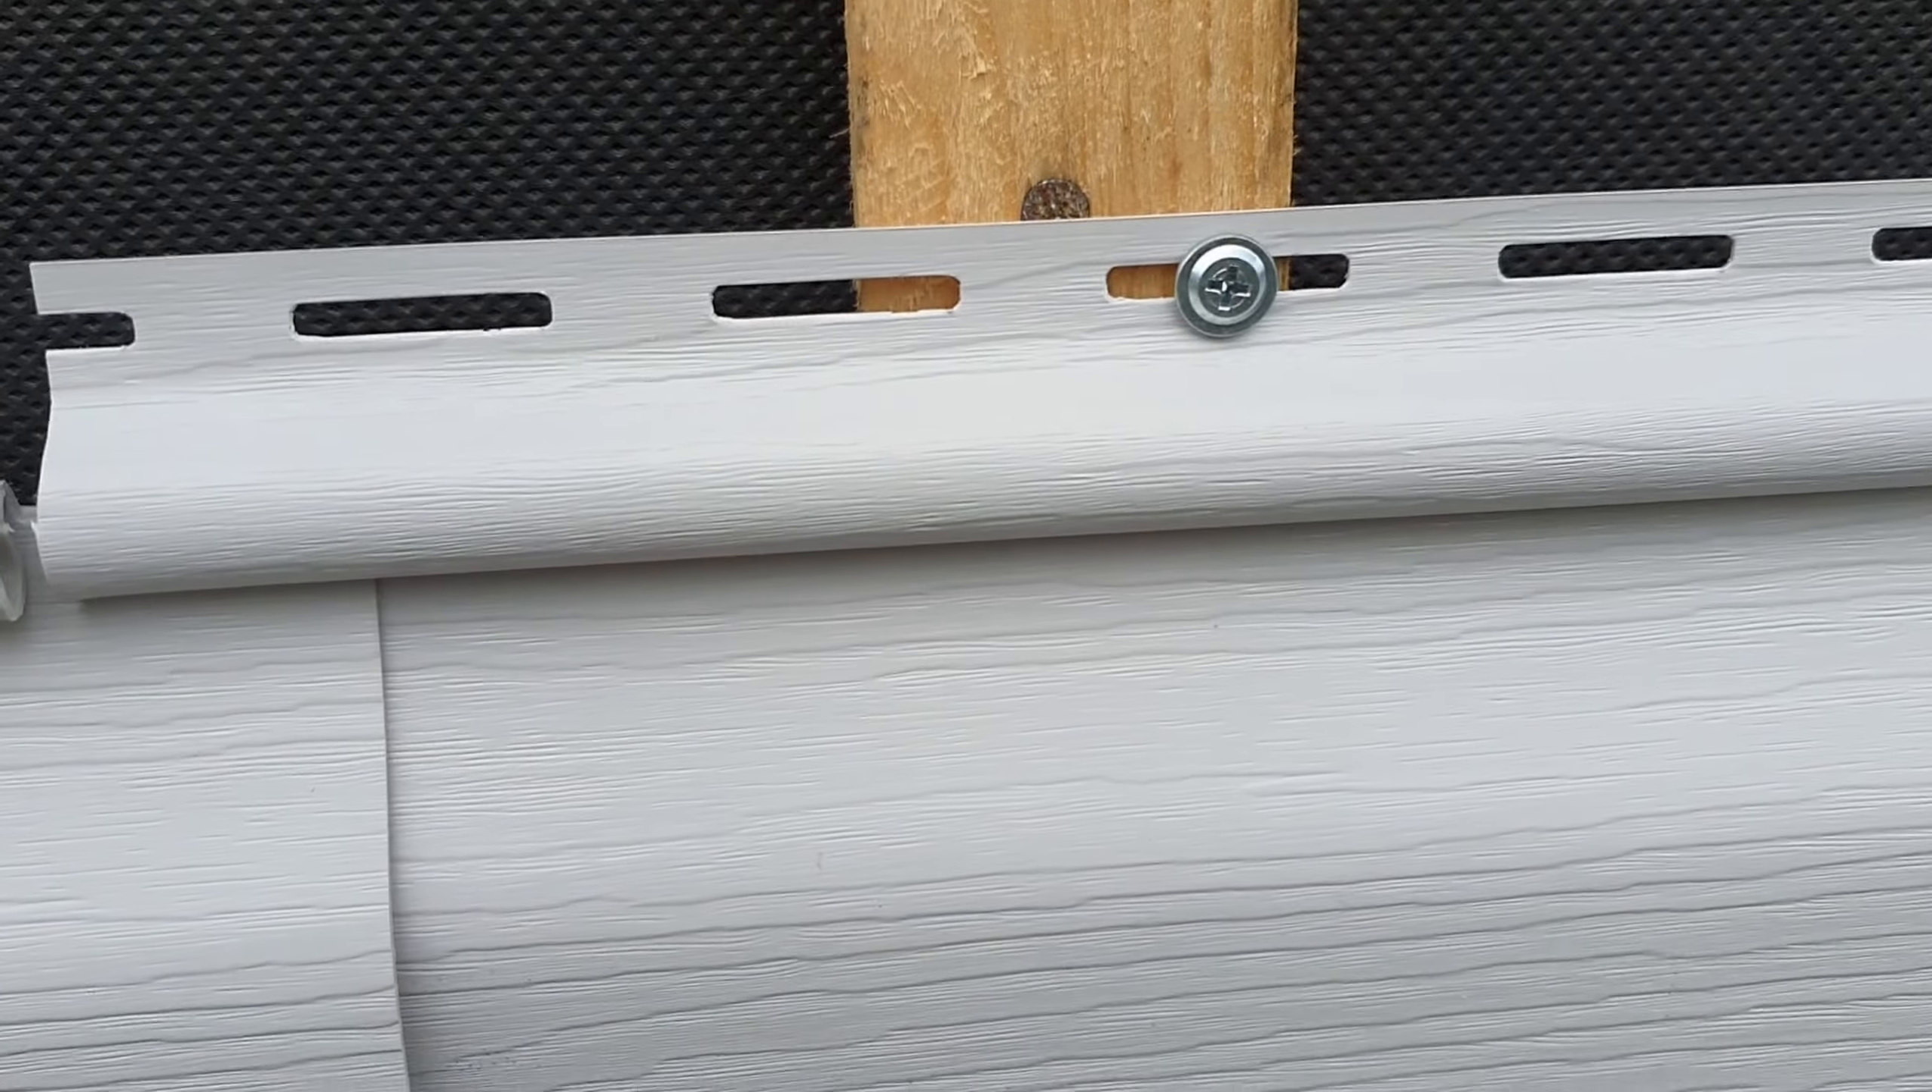Просто приставил шуруп и закрутил в середину паза.